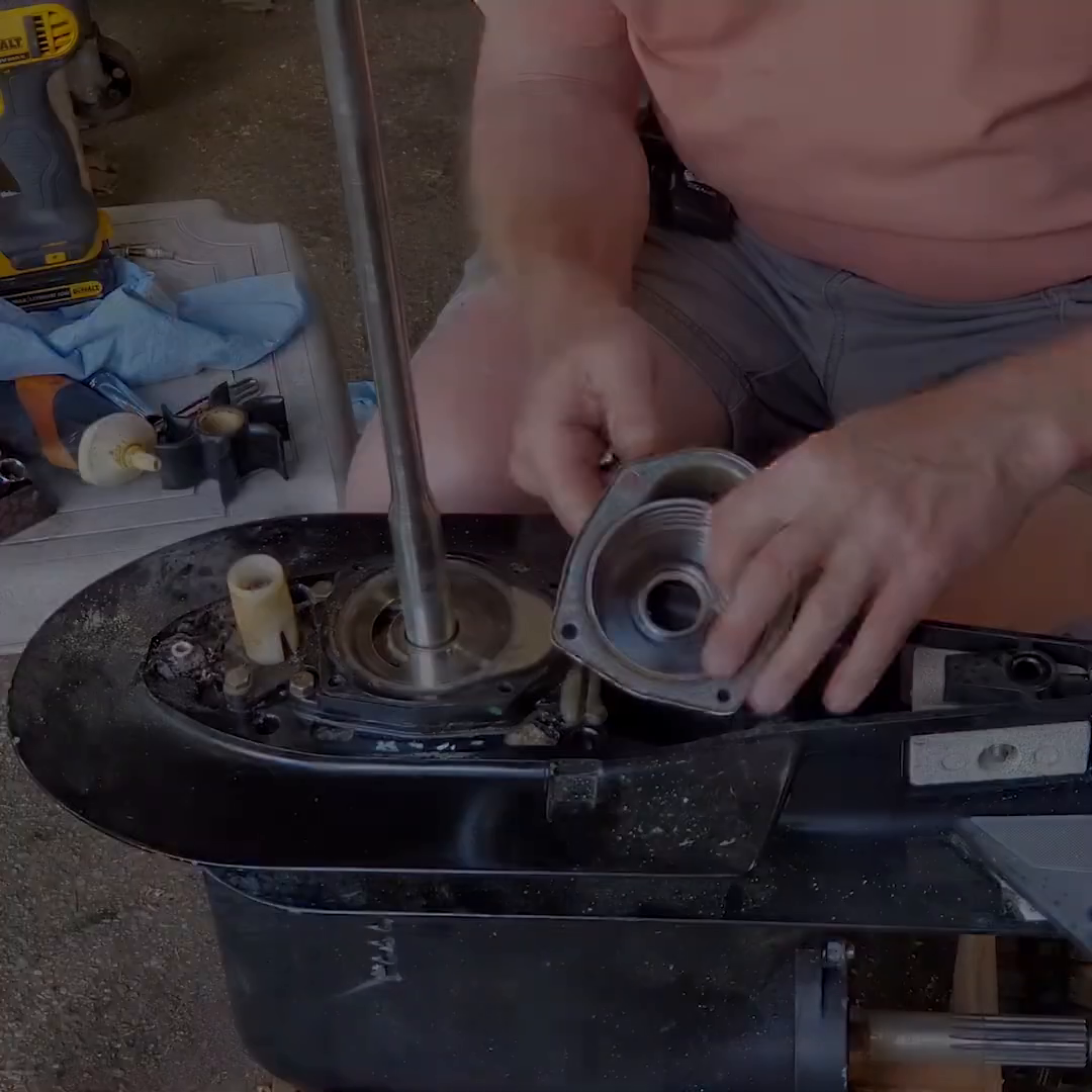All right all right I got the water pump off.